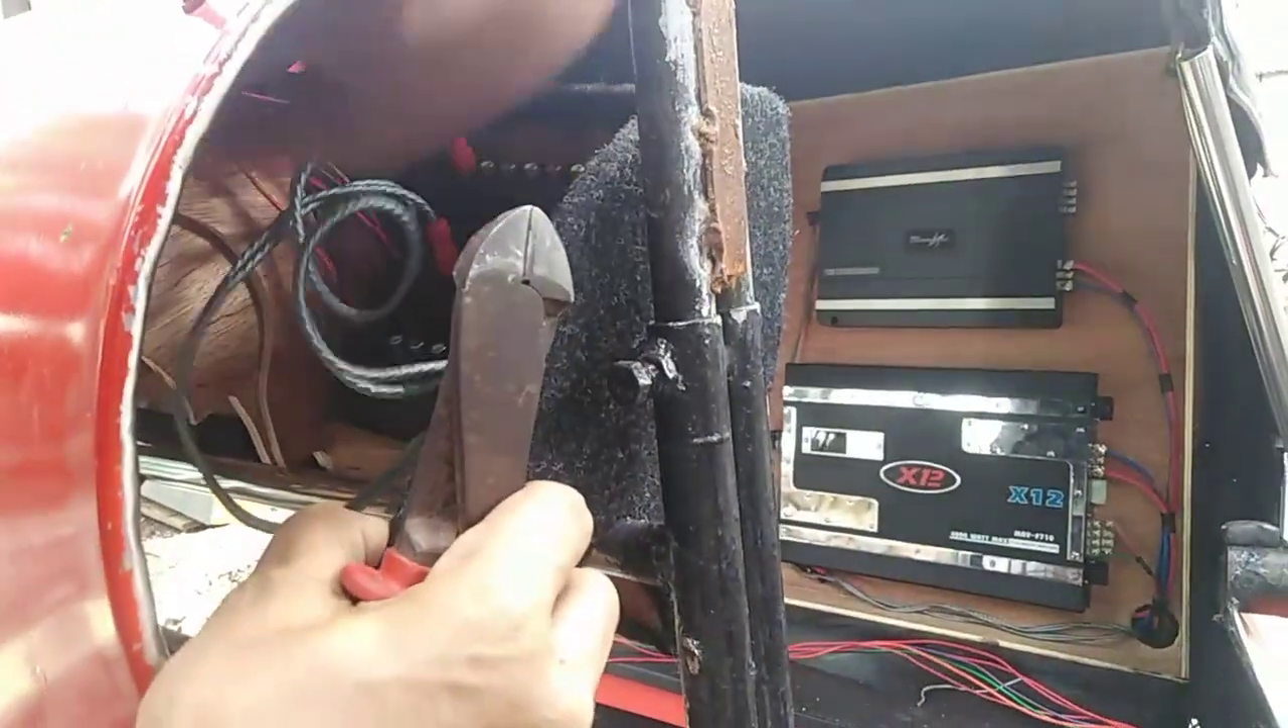Nakakabit na rin yung ating amplifier.